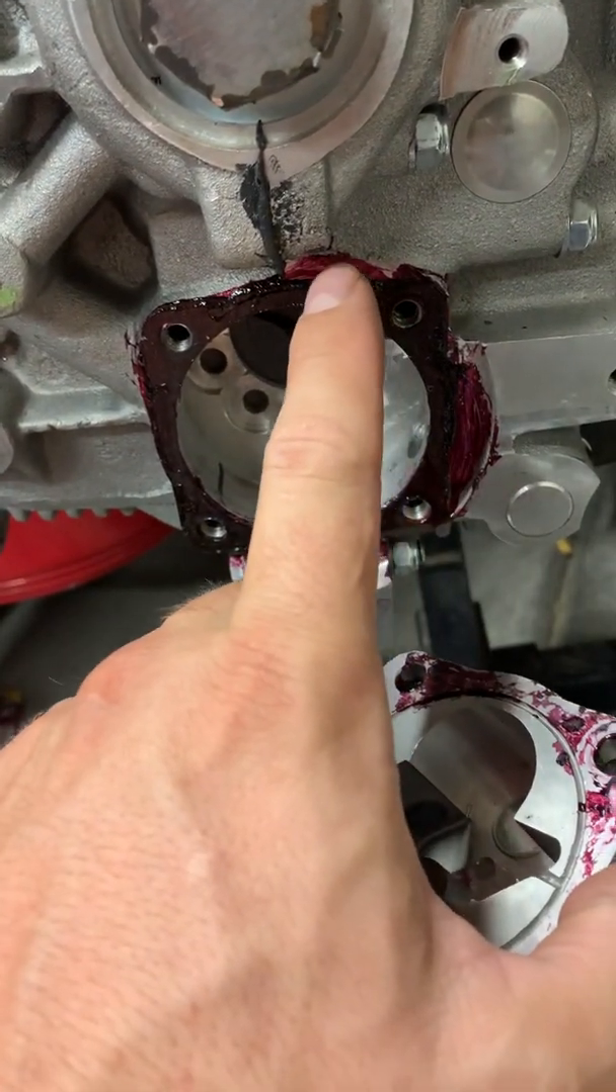I've already got the gasket on there I put some gasket sealer on the block both sides of the gasket there.